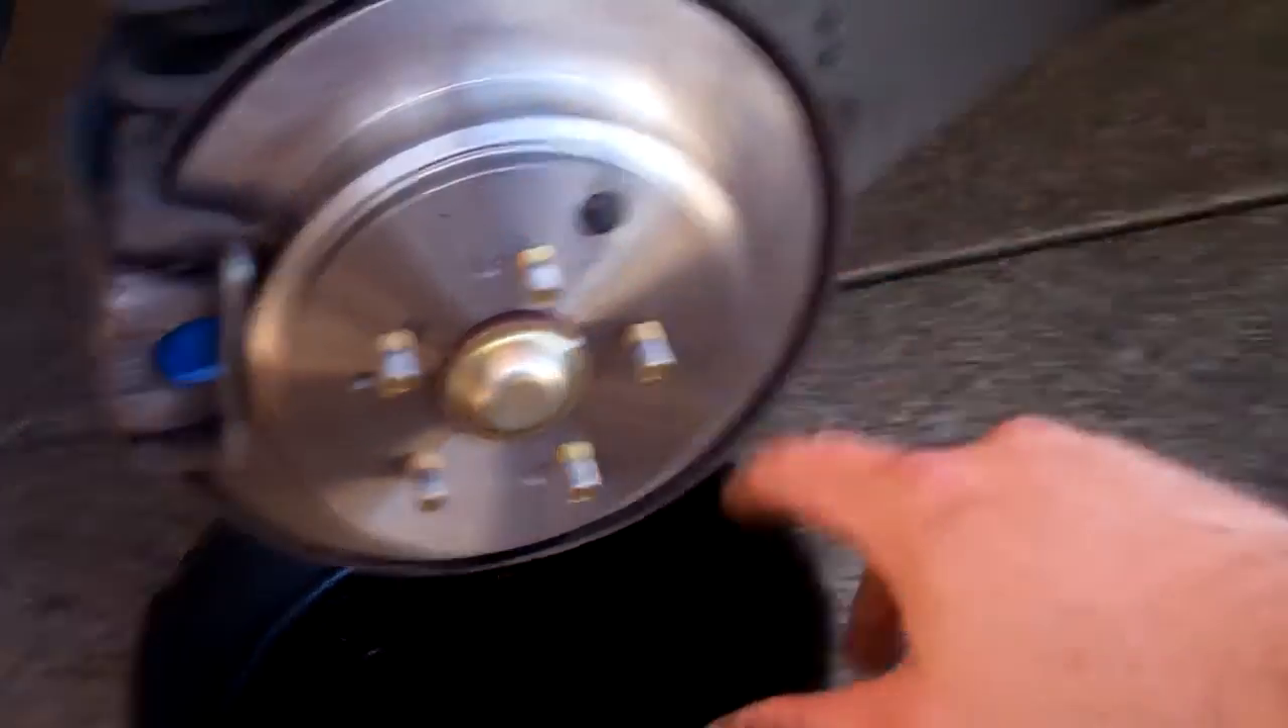The only thing there is to do now is put the tire on, put the lug nuts on, and then just lower the car back down.